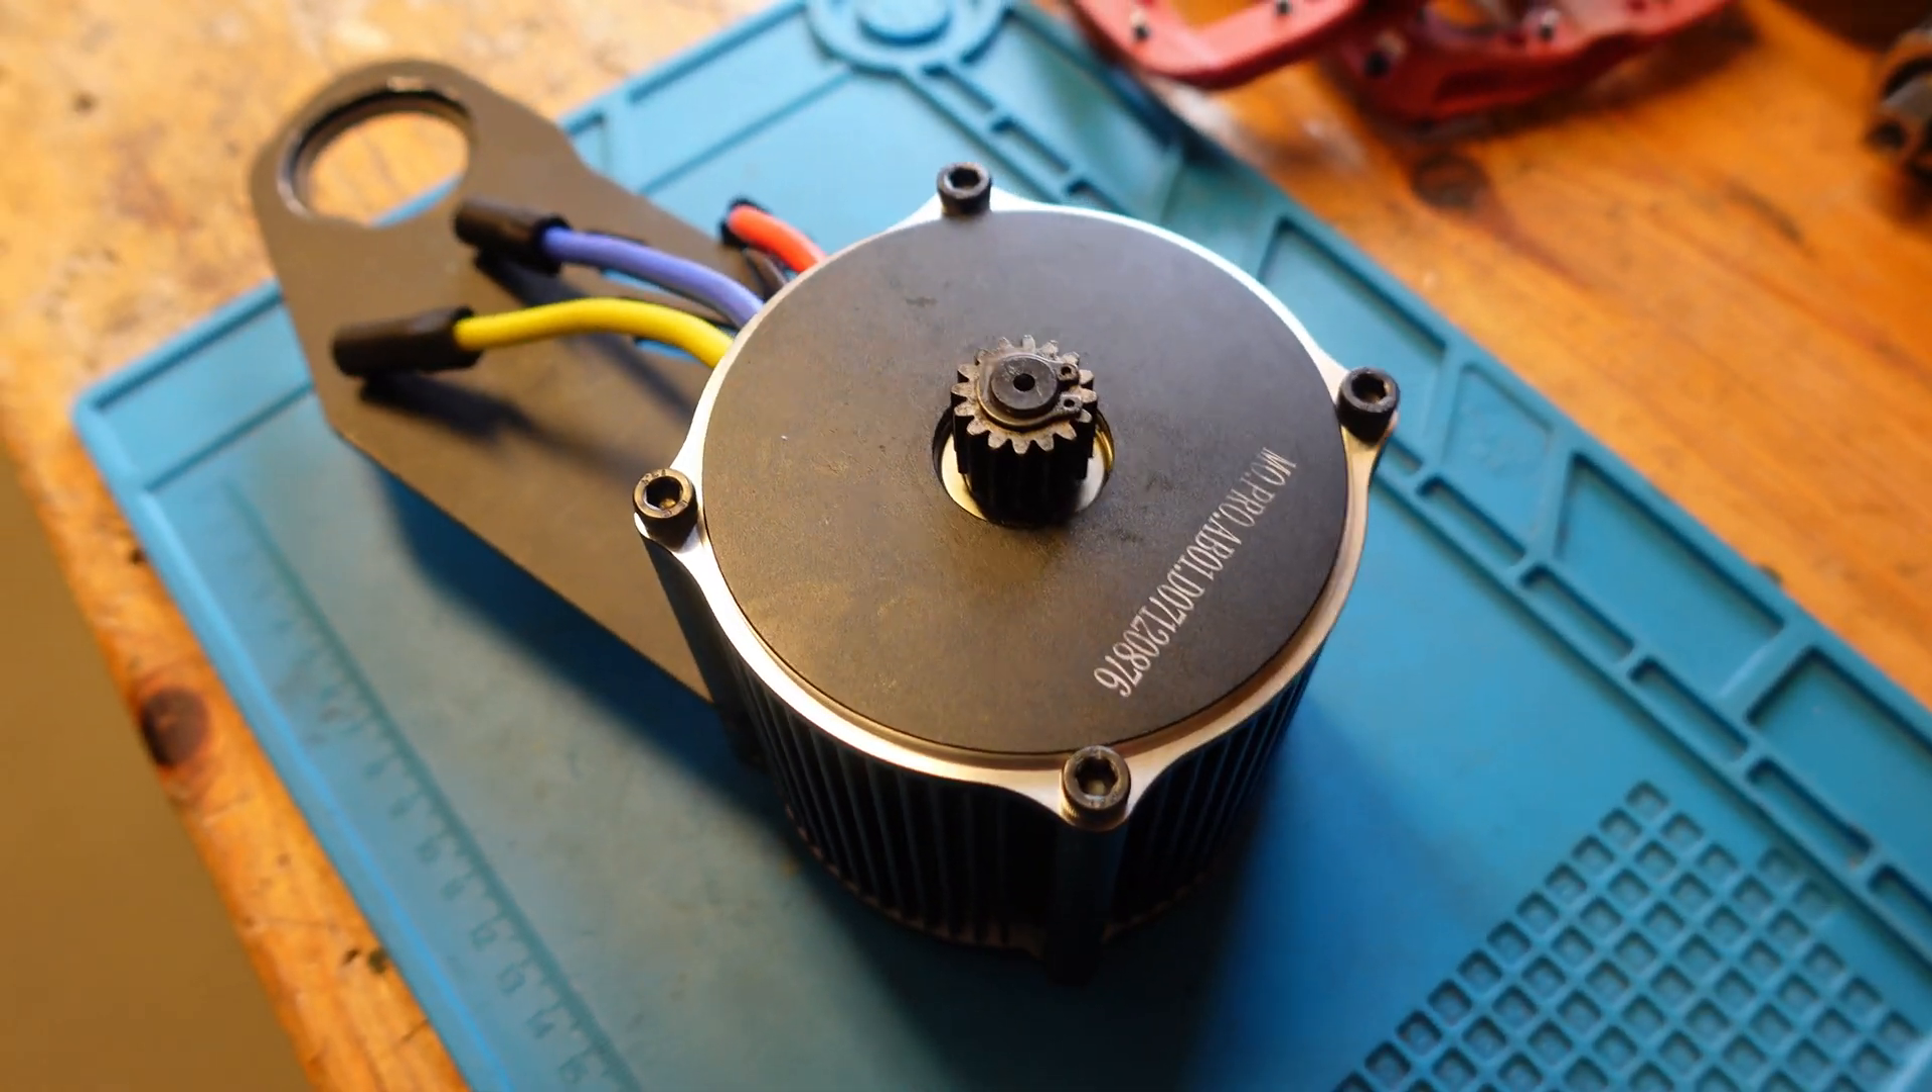You can see, I put the sprocket back in place on the new motor car.